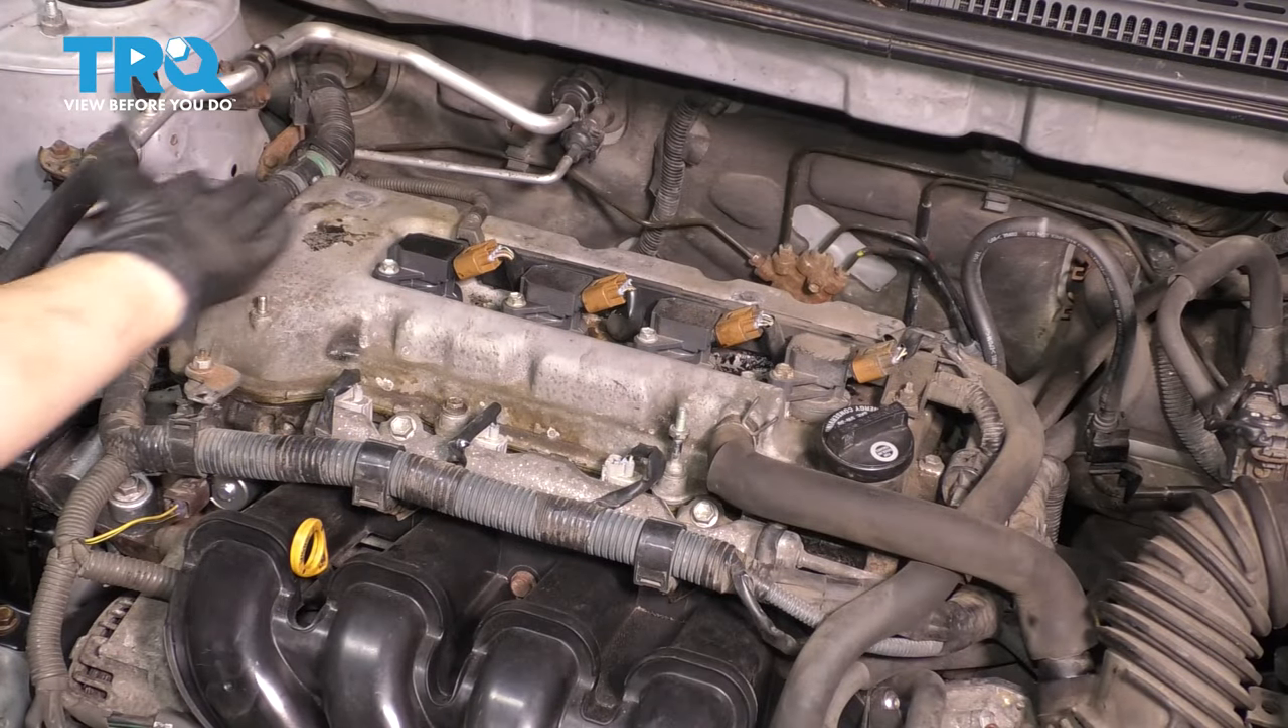With the engine cover off, we can access everything we need here.